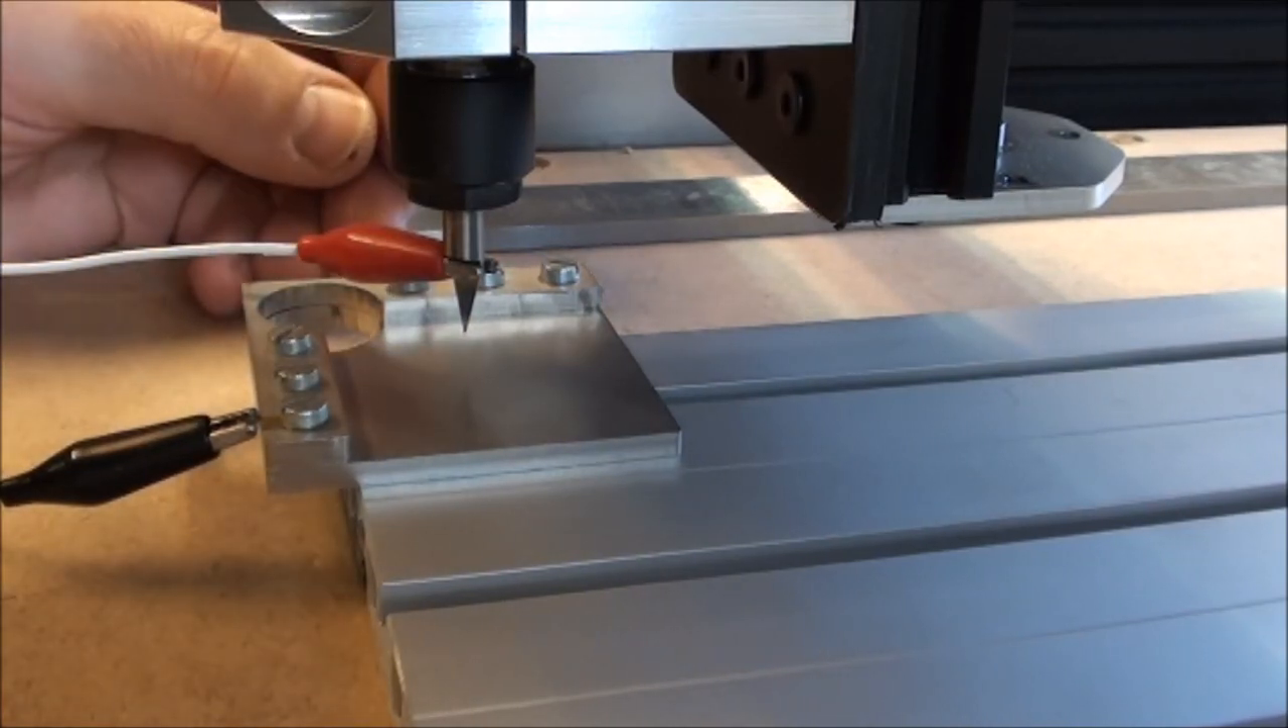And you can see, I have the probe connected, and I have a four millimeter plate.